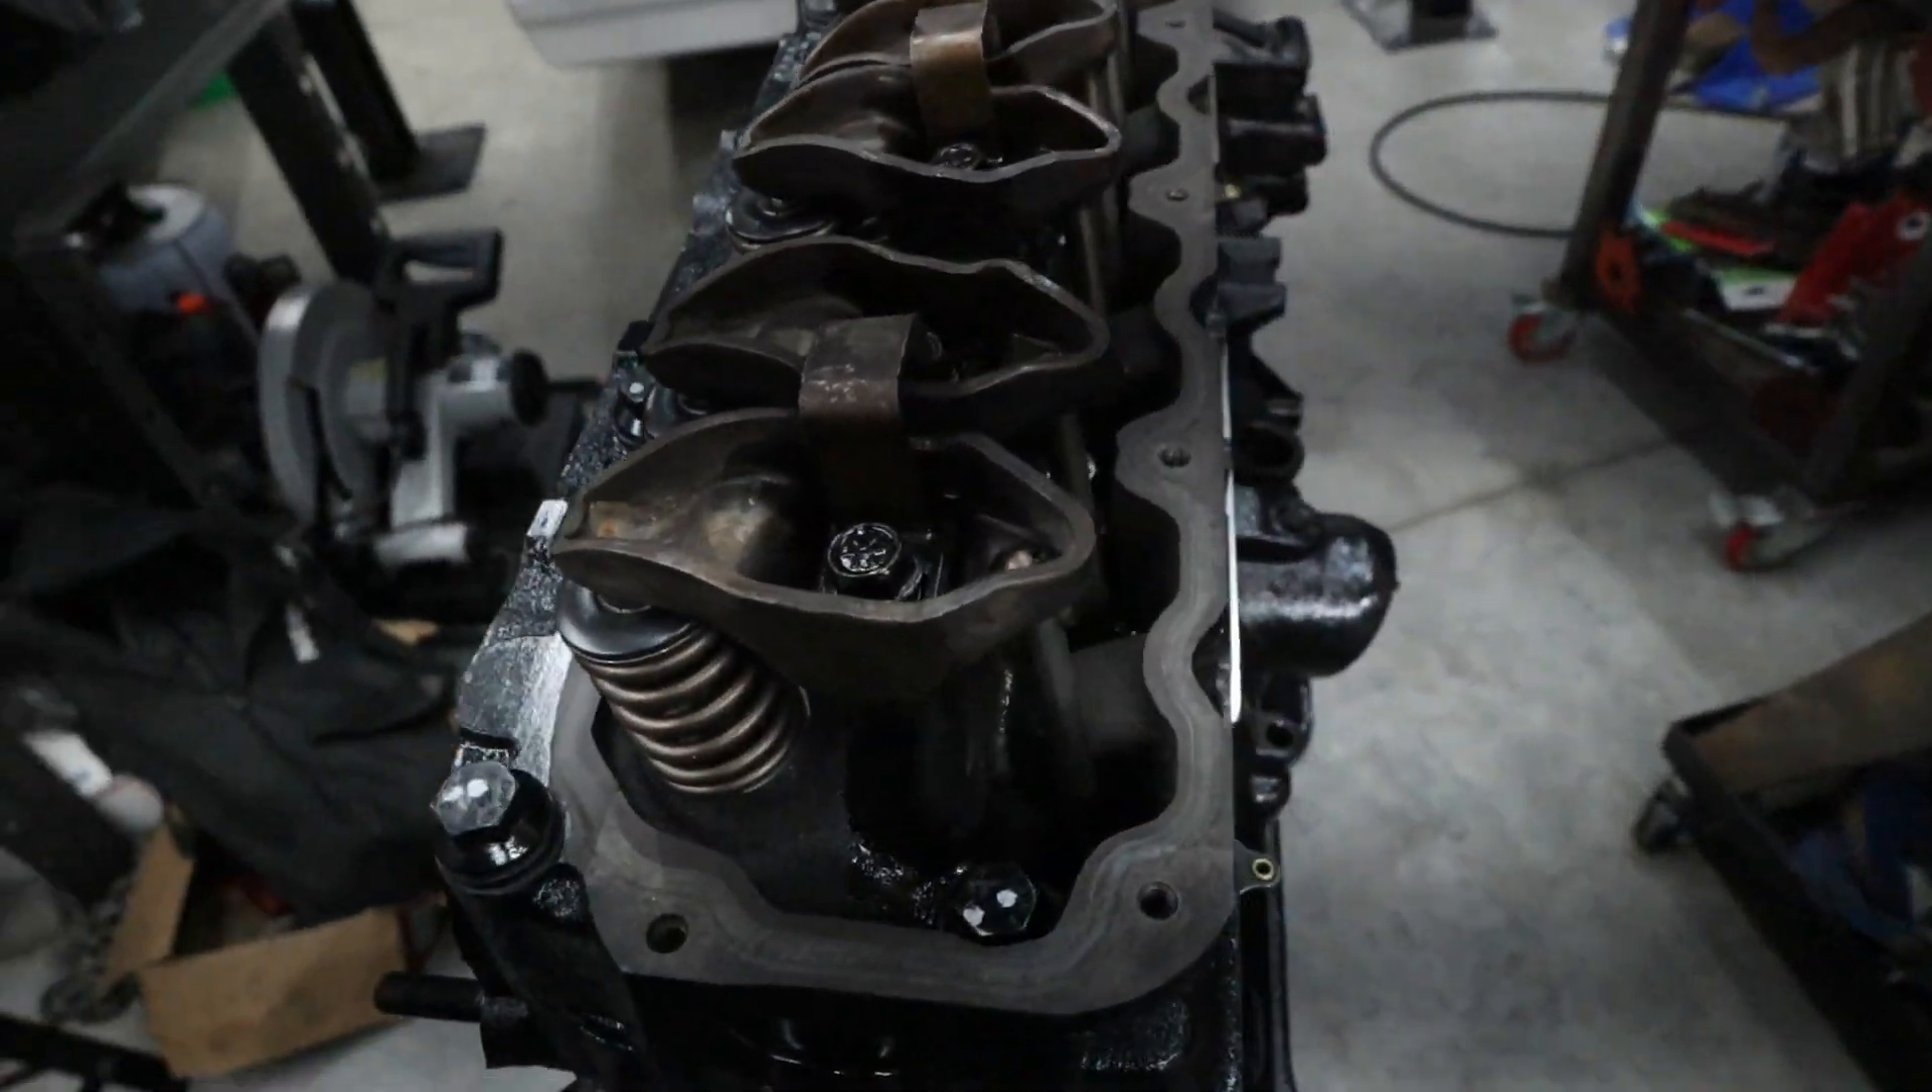All right, so we have the rockers and push rods in.